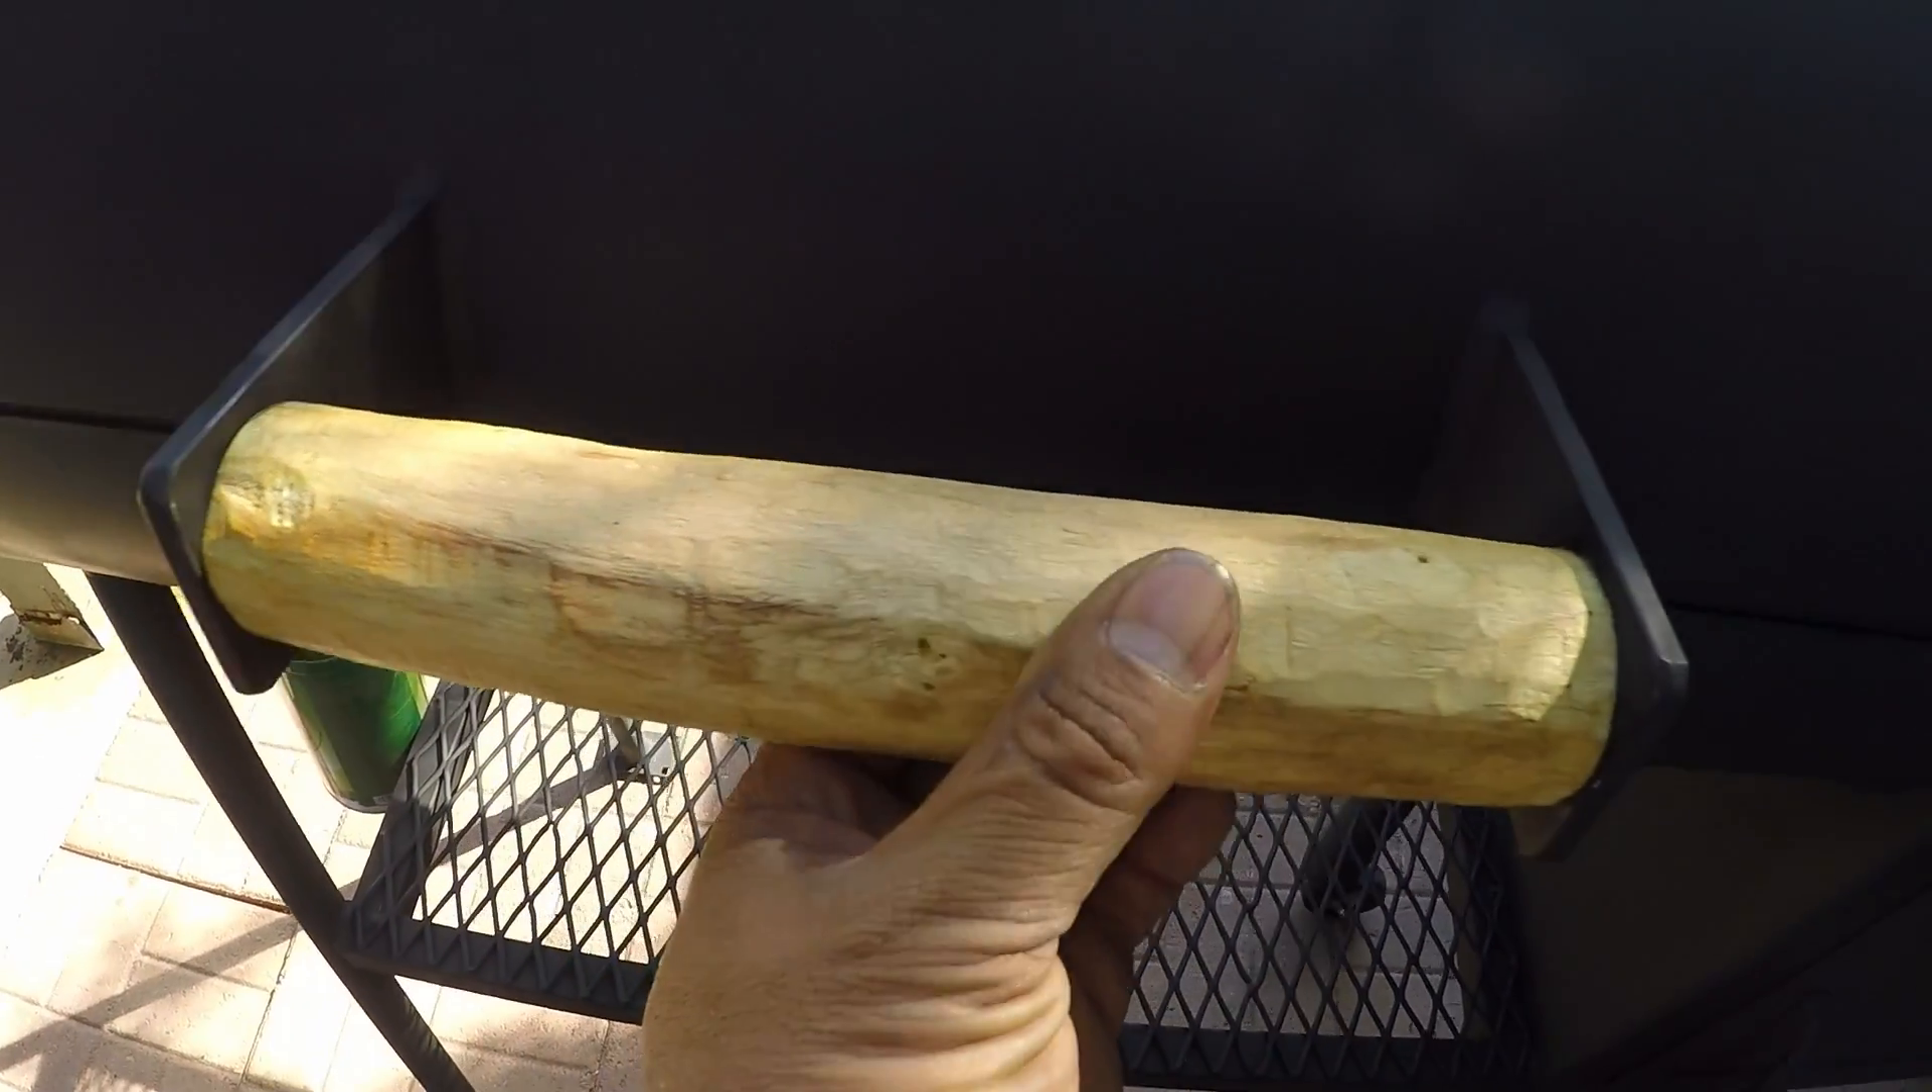Y ya le puse su nuevo agarradera puse un mismo tronco de los que tengo aquí de la leña.